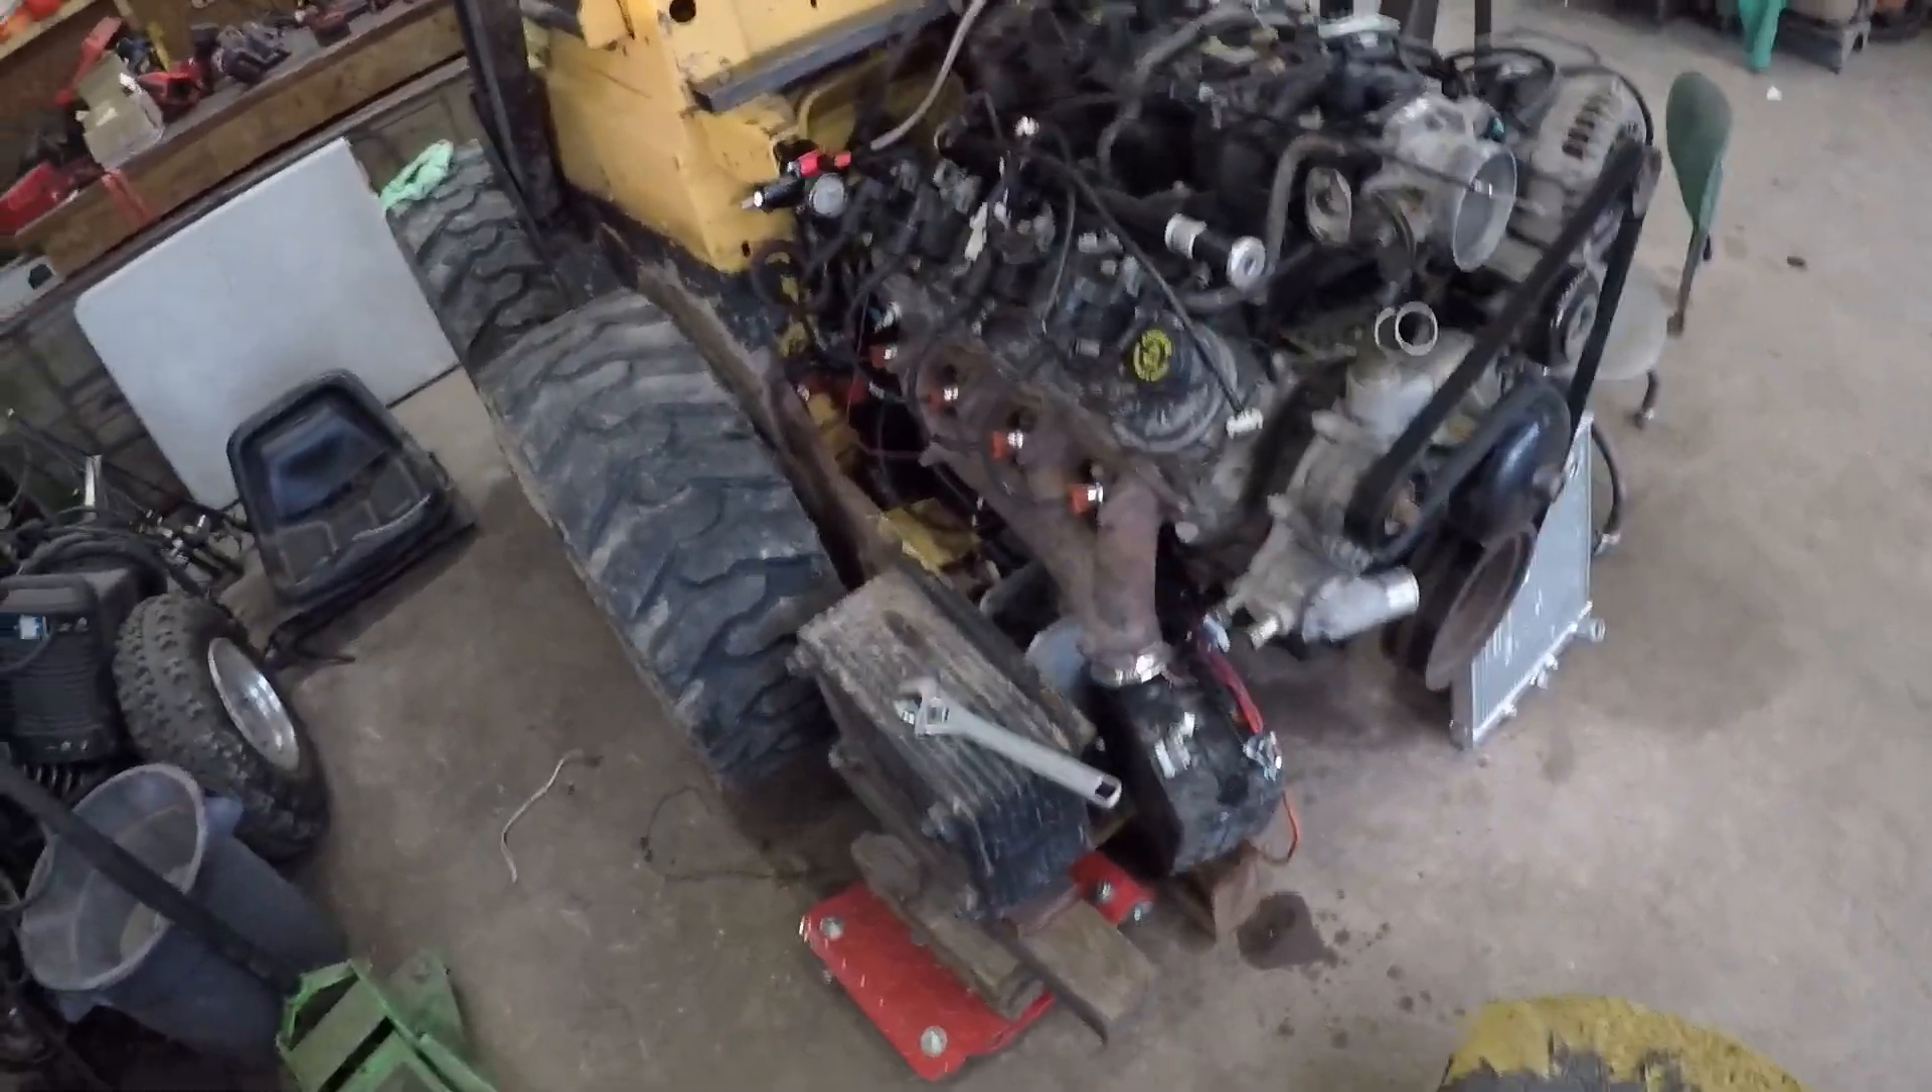We've got the engine there hooked up all the wiring done fuel system hooked up one thing we're missing is a radiator.